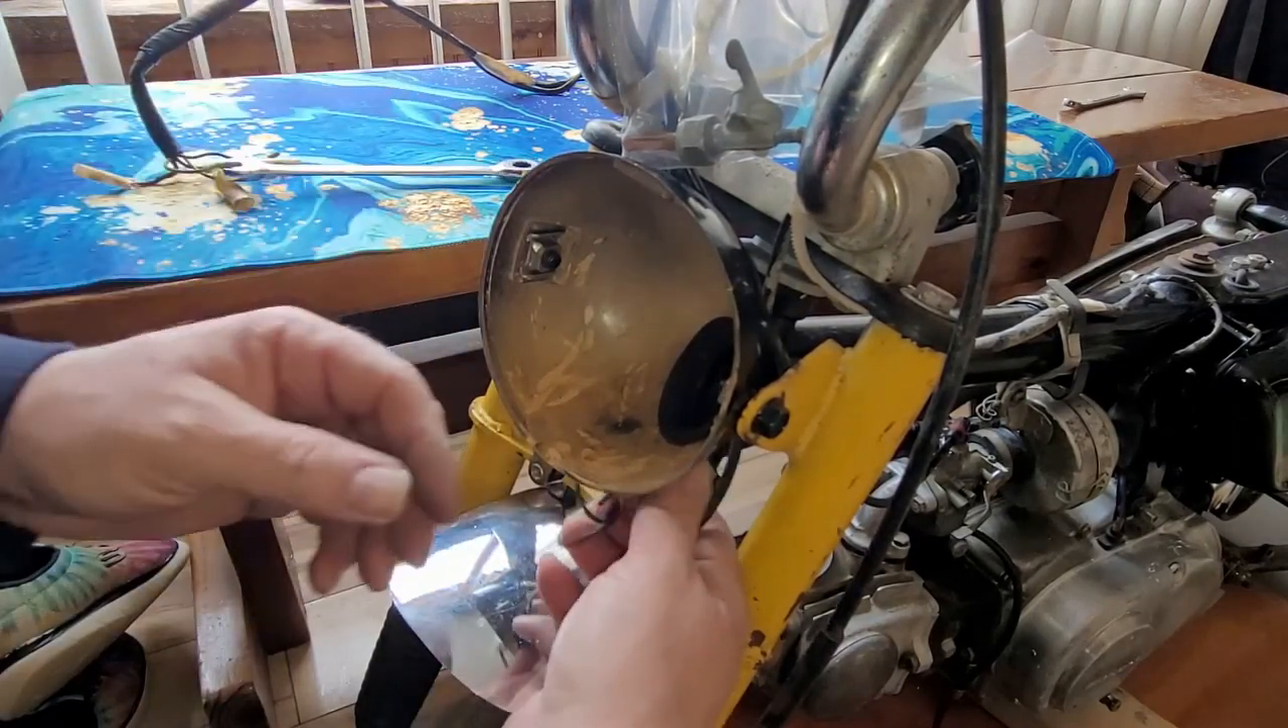Okay headlight bucket is on.